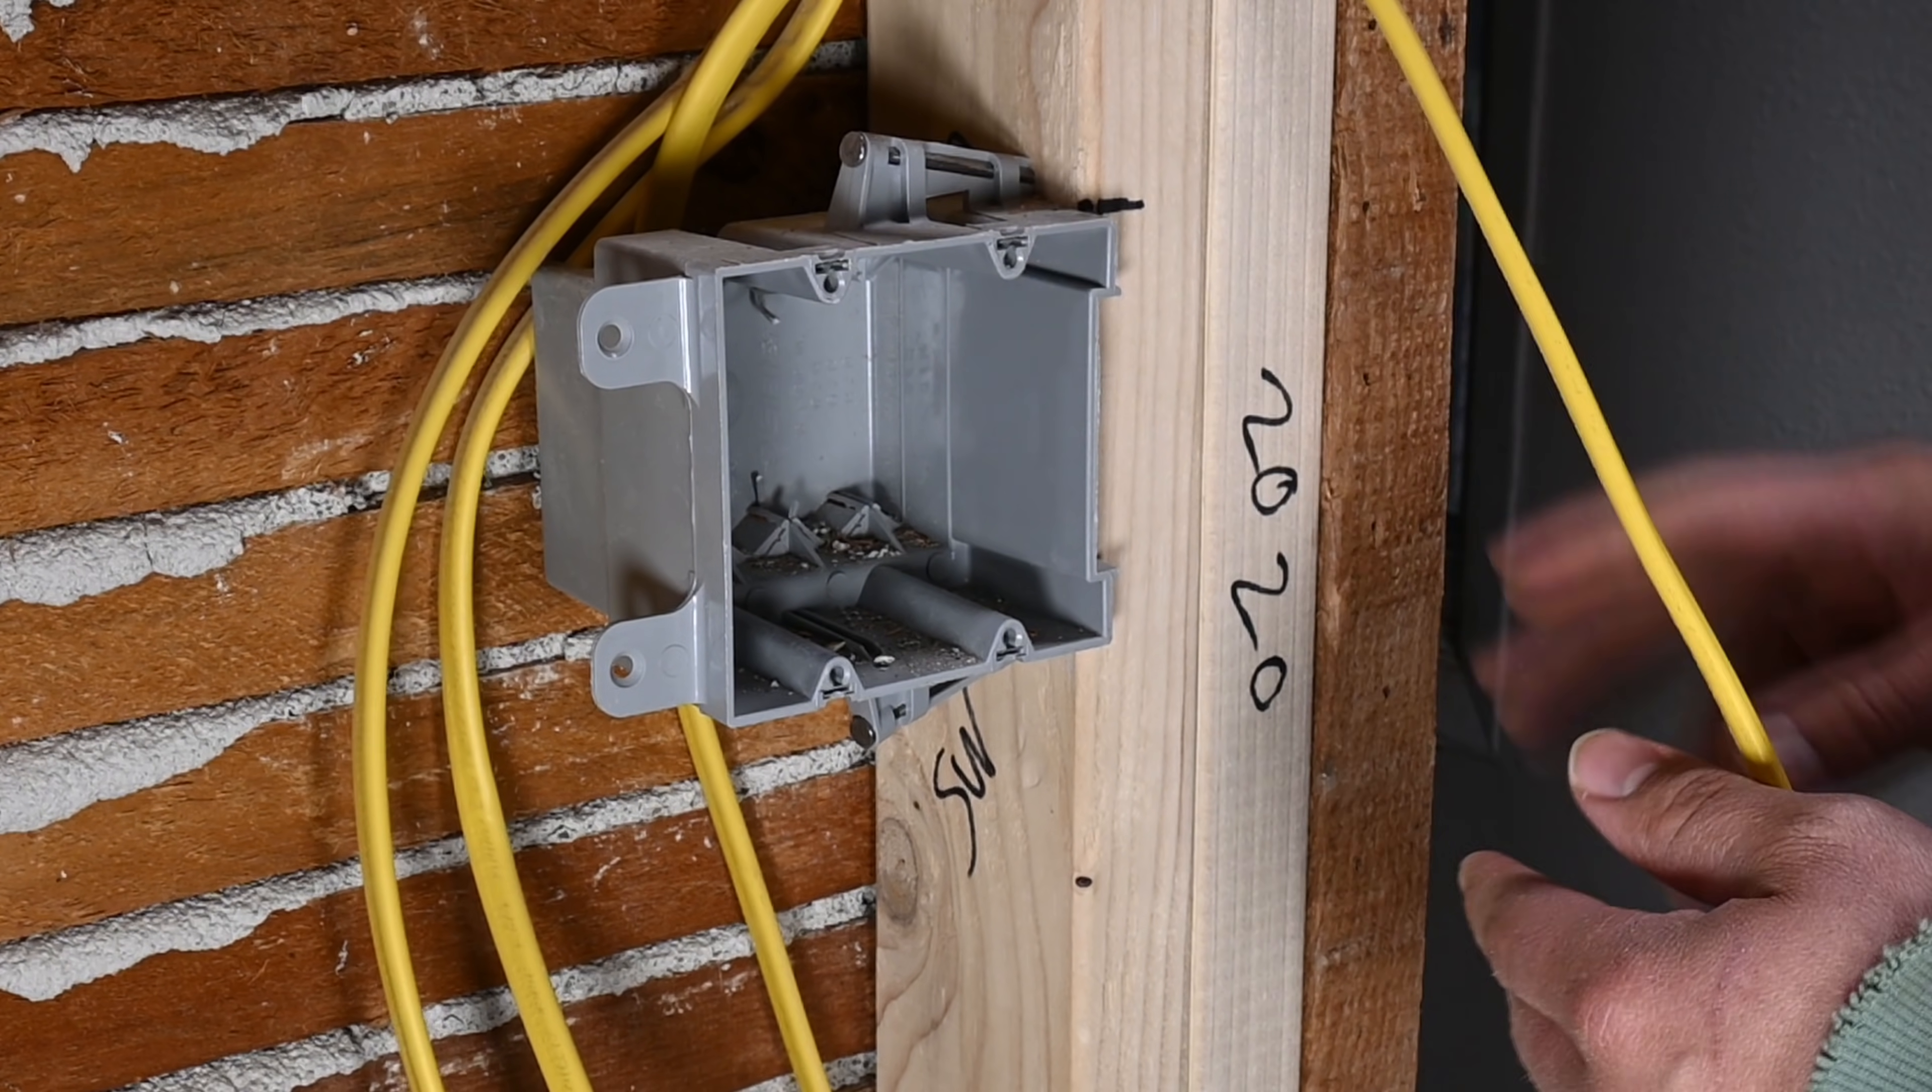I have my cables pulled to location and the box has already been installed.